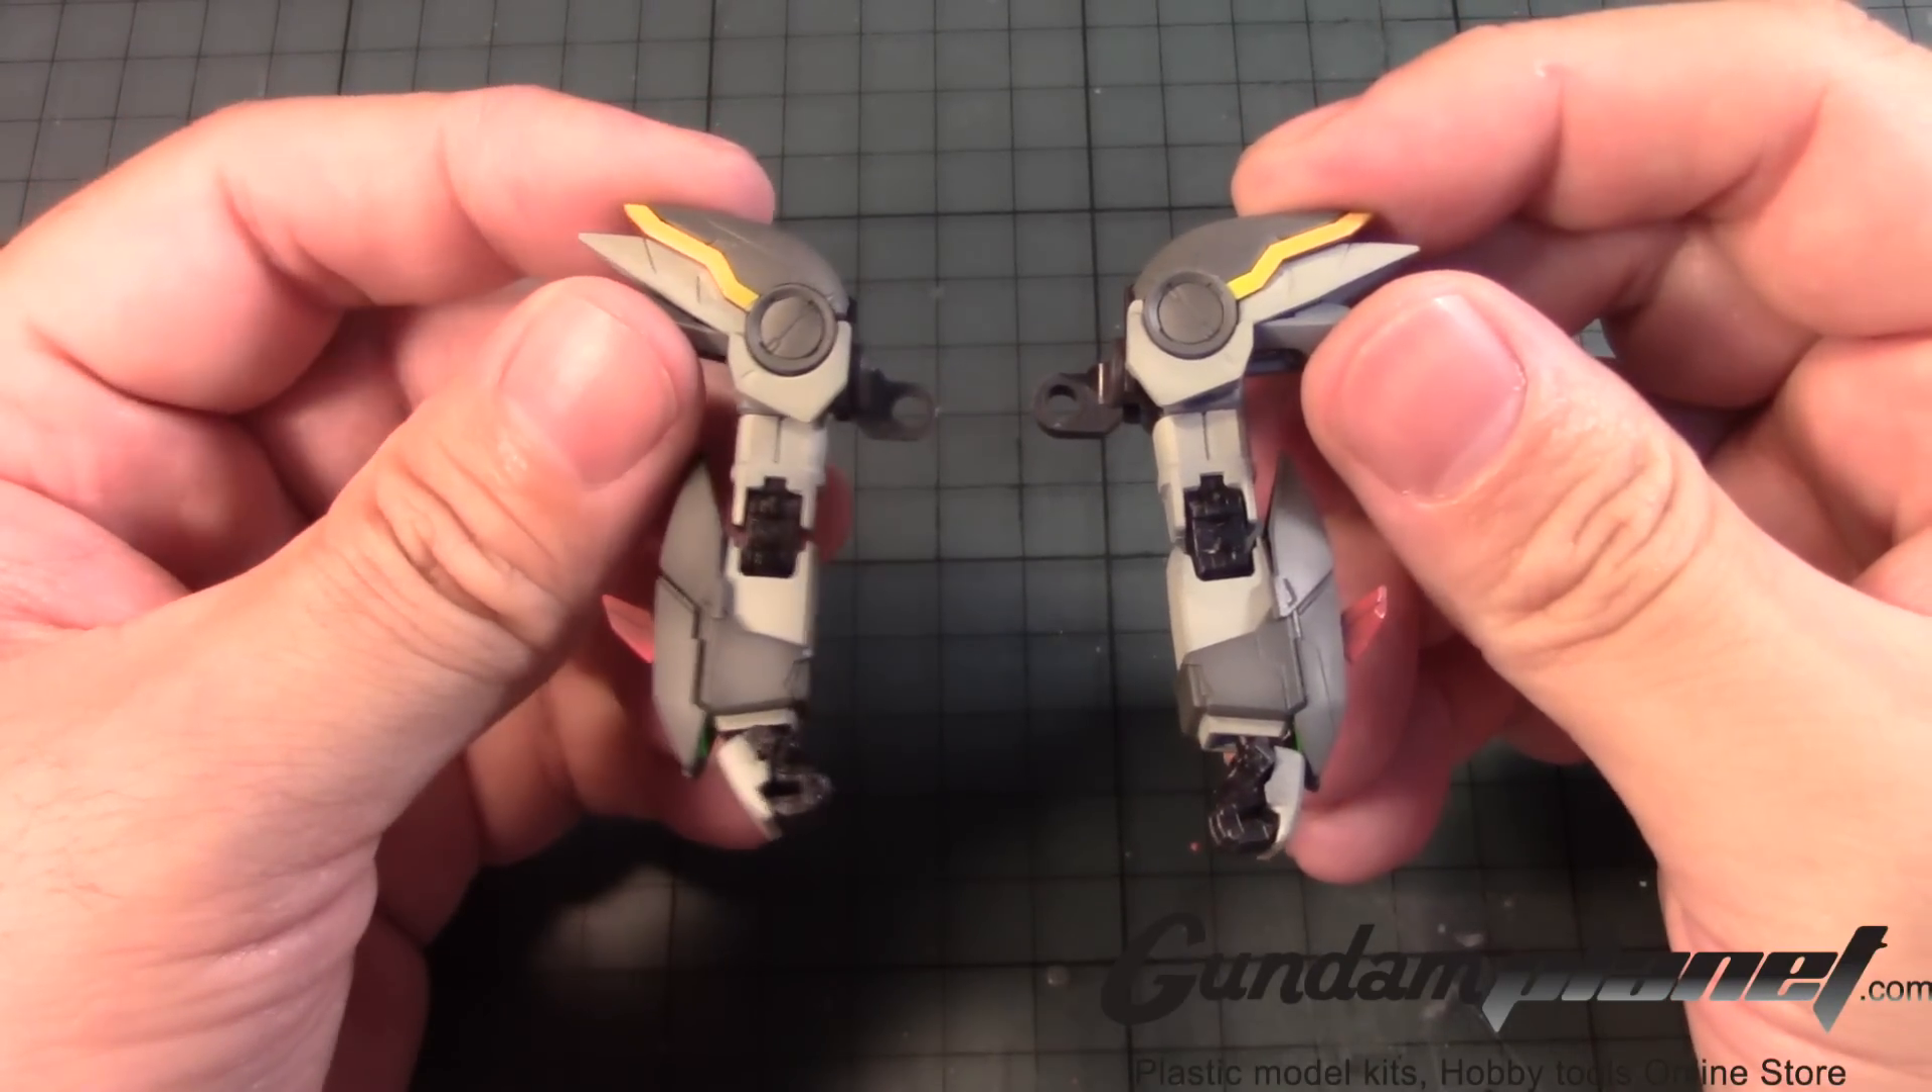We're done the arms of the real grade wing Gundam 0 EW is now complete.